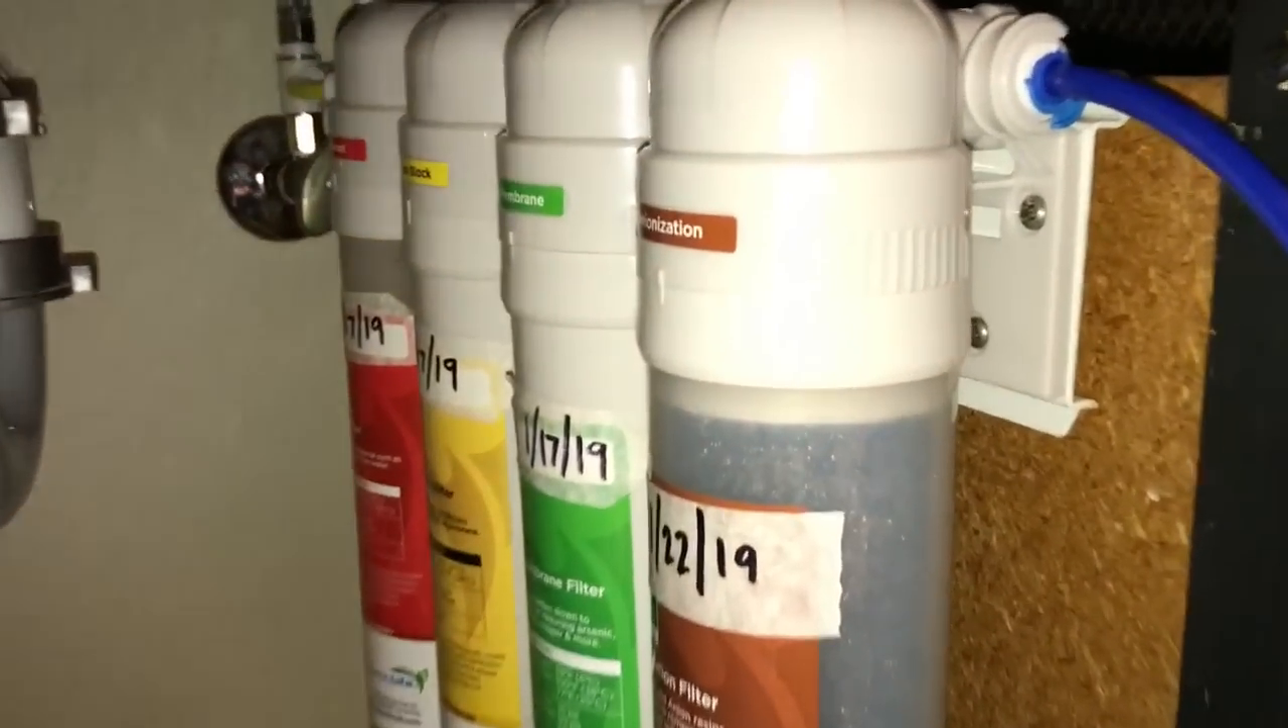All right, so got the date on here that we got the DI cartridge installed. Although we don't technically need it because the resin will change color, I just want to know what day I put this in here.